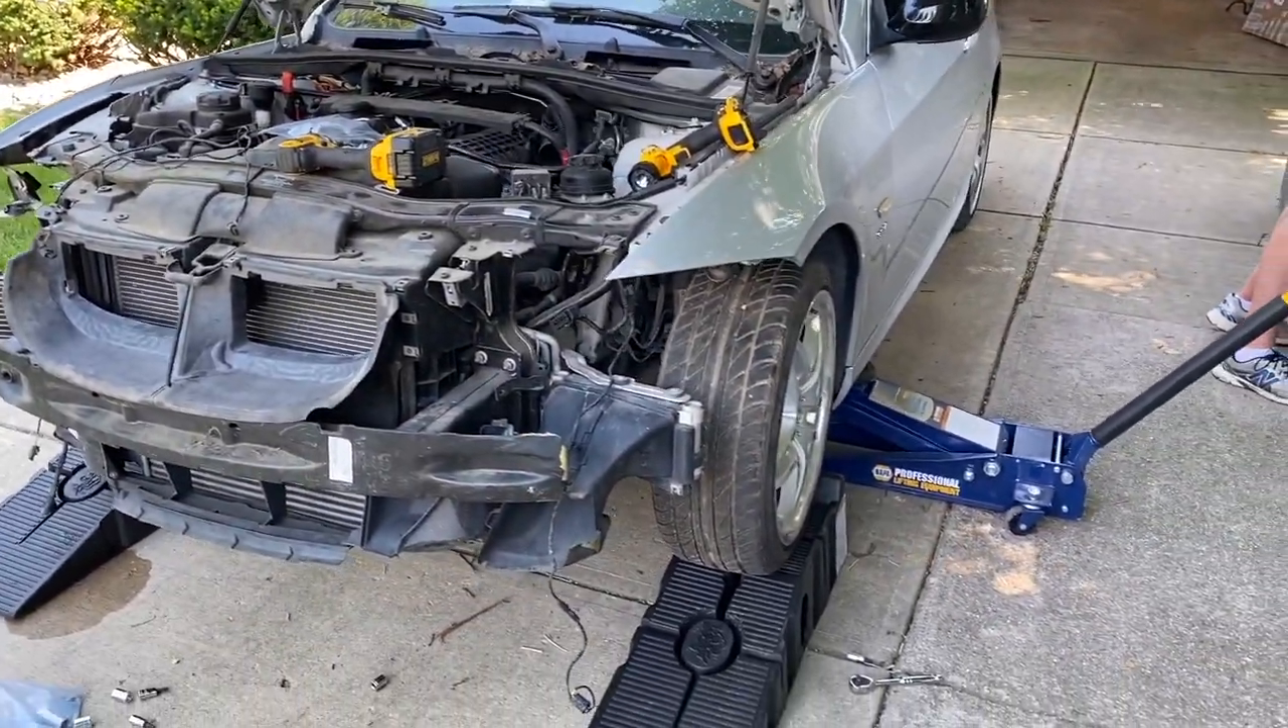All righty guys if you've been watching the time lapse you see you've seen some of the struggles we've gone through but we have the bumper off we have both headlights off.